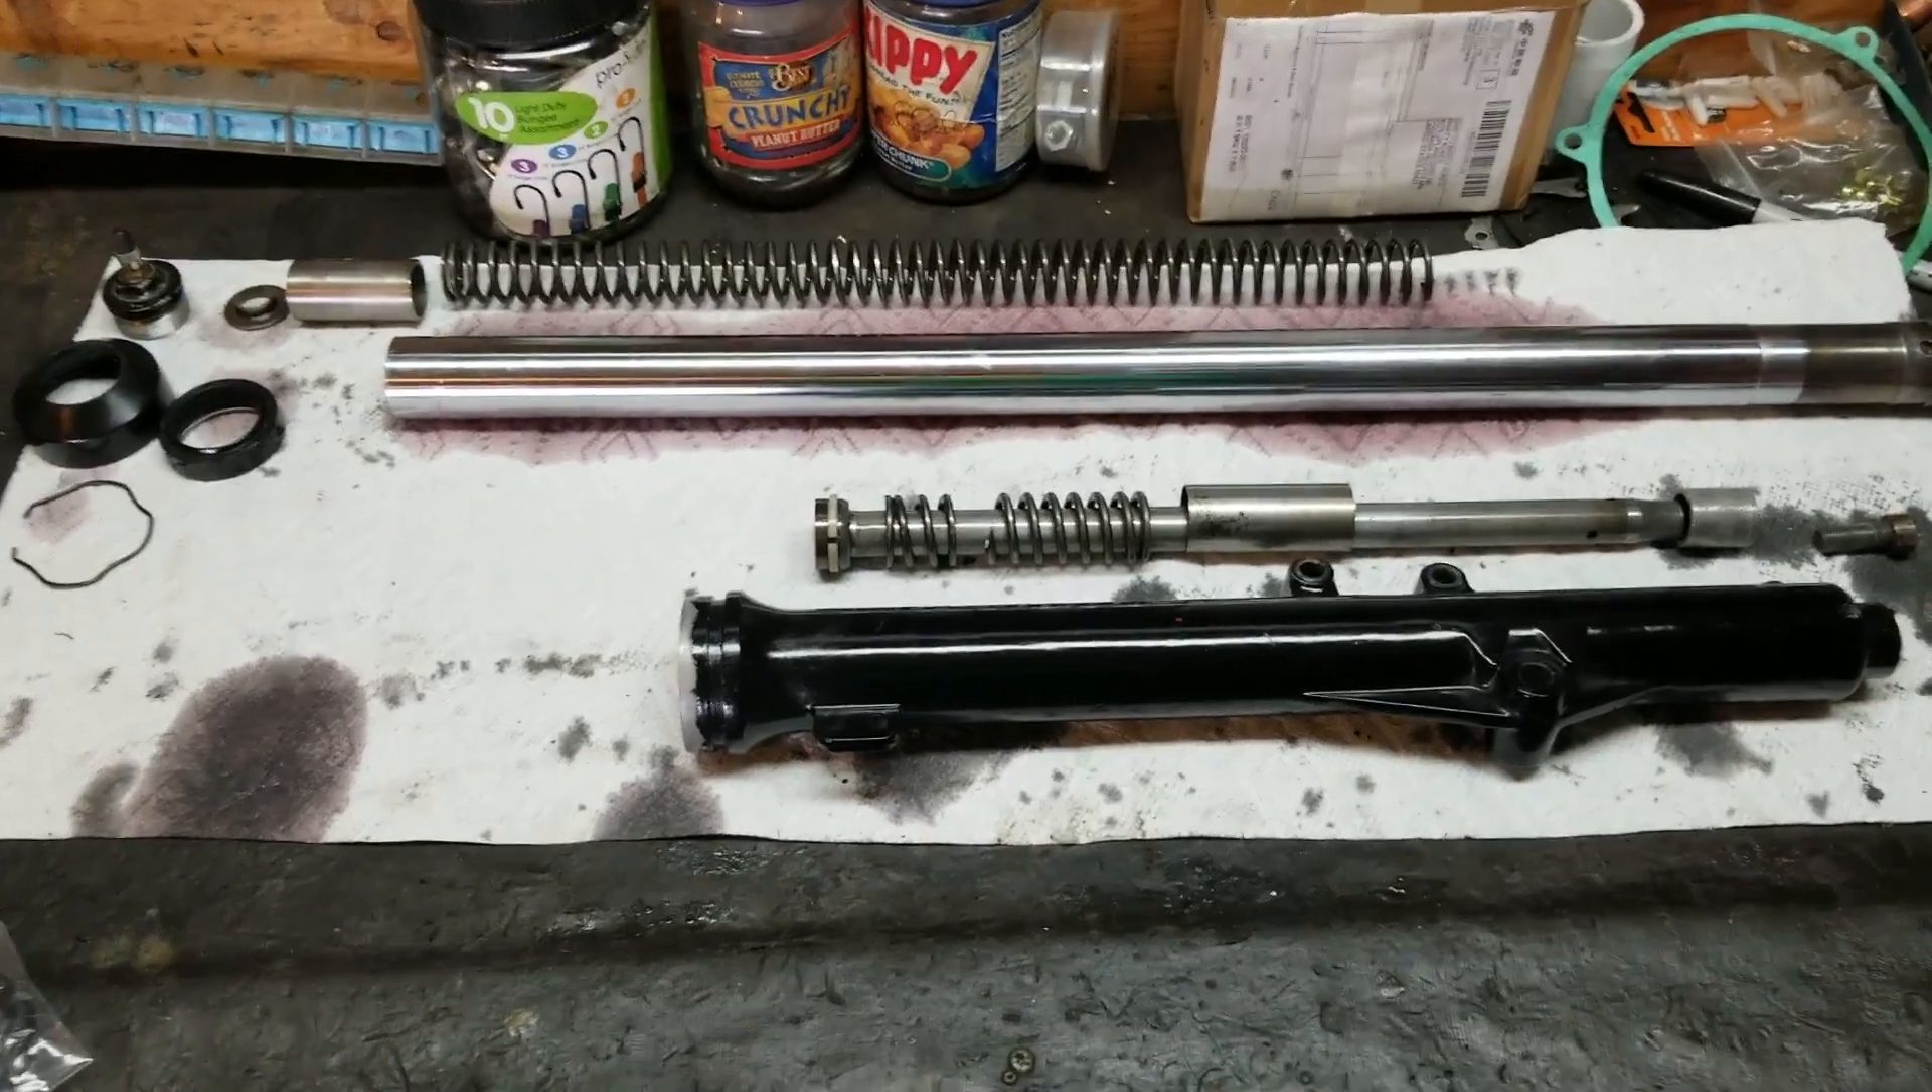Here's one fork tube fully disassembled.